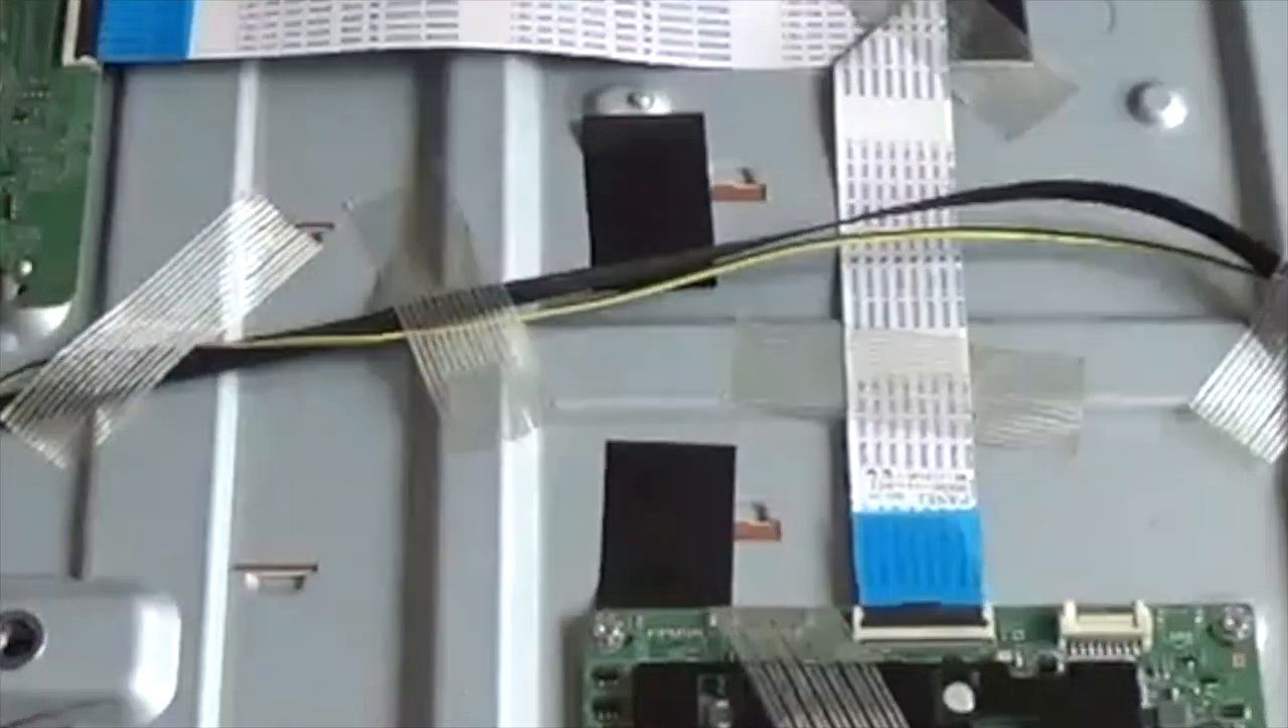The back cover is off the TV there's probably 16 screws.